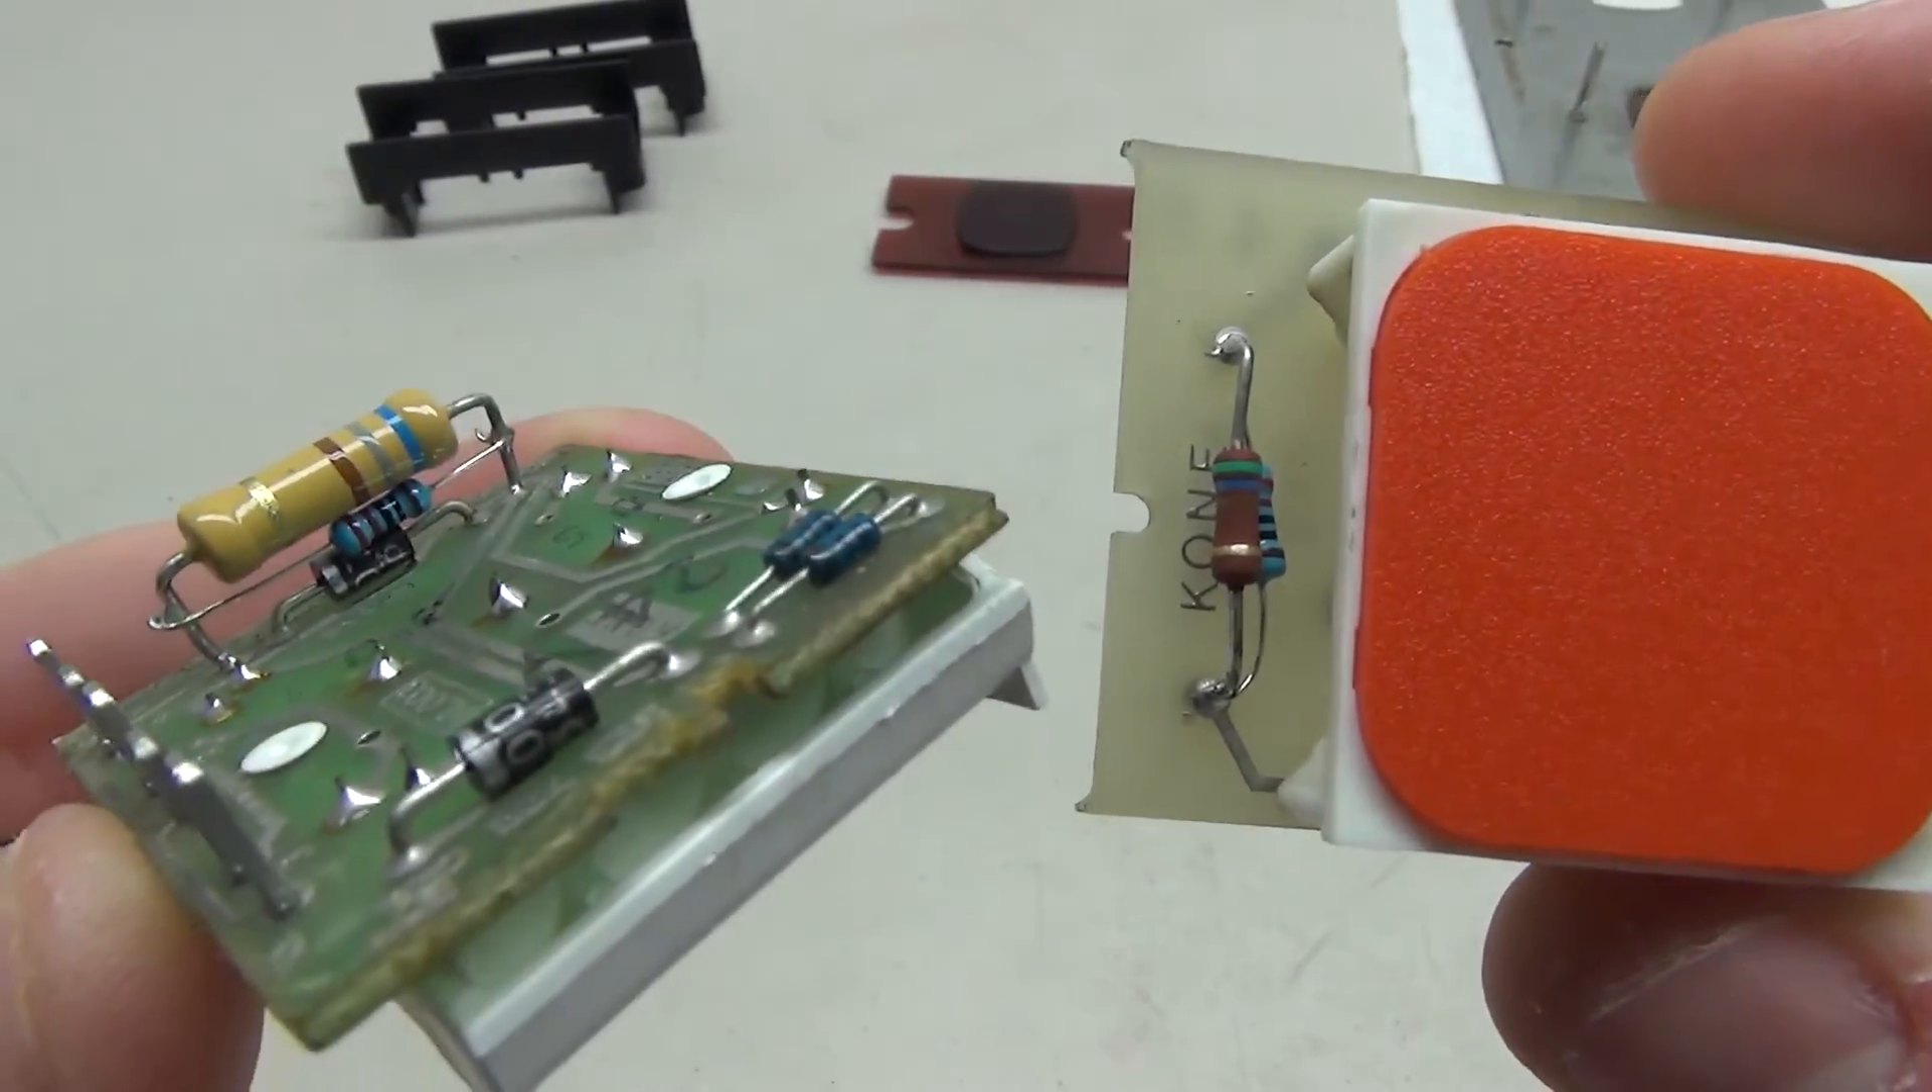All right so I've added the little resistors onto these boards and now we are ready to put them back on the panel.